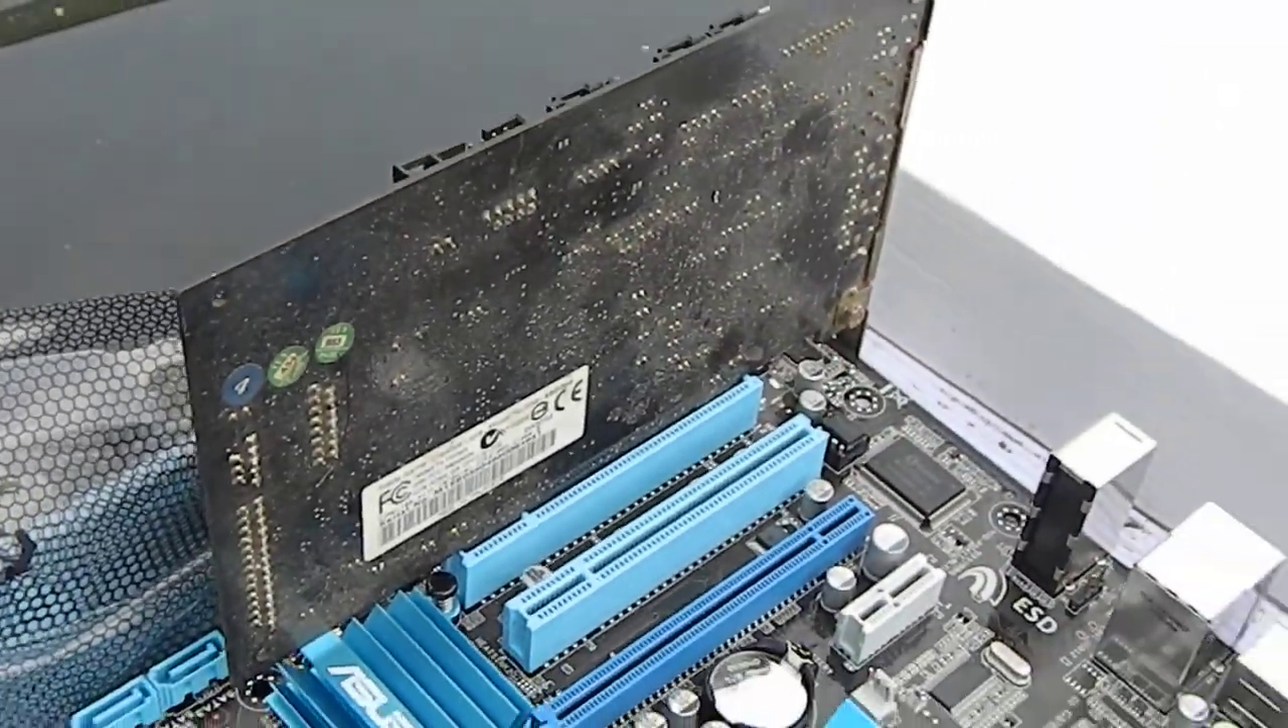See that sound card is already in there.